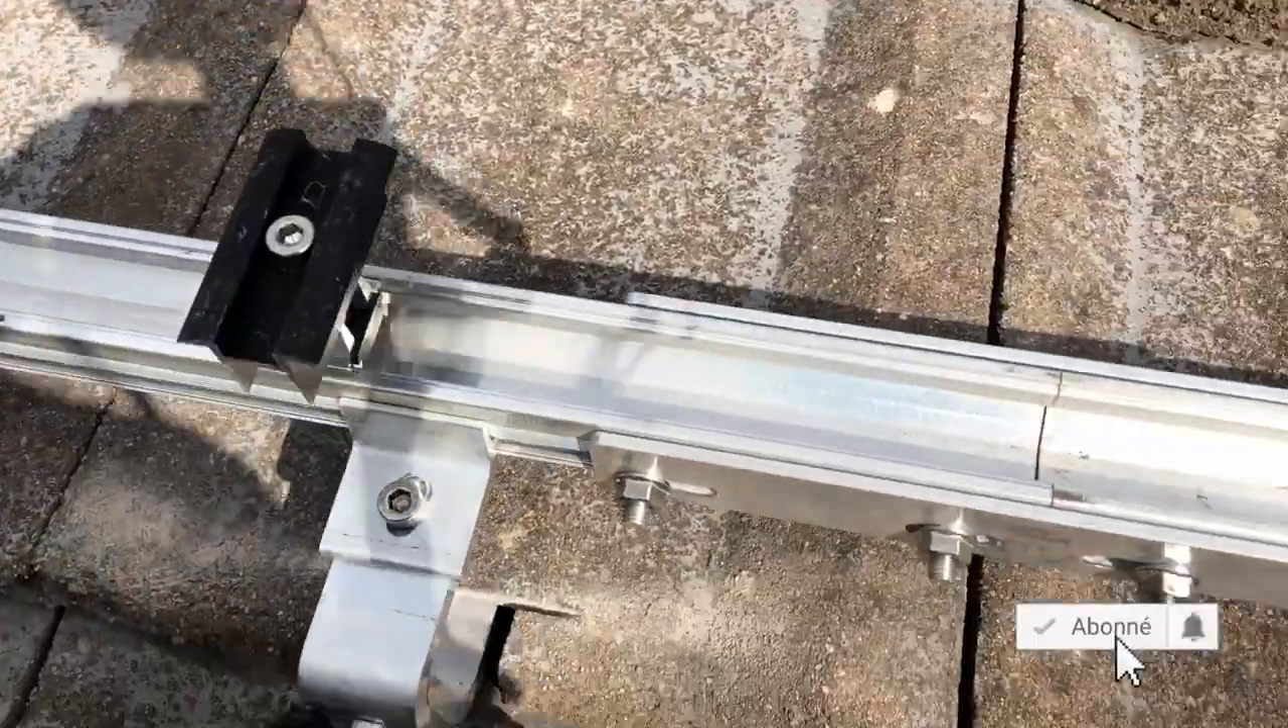Ce qui fait qu'on a le rail qui est totalement posé maintenant.